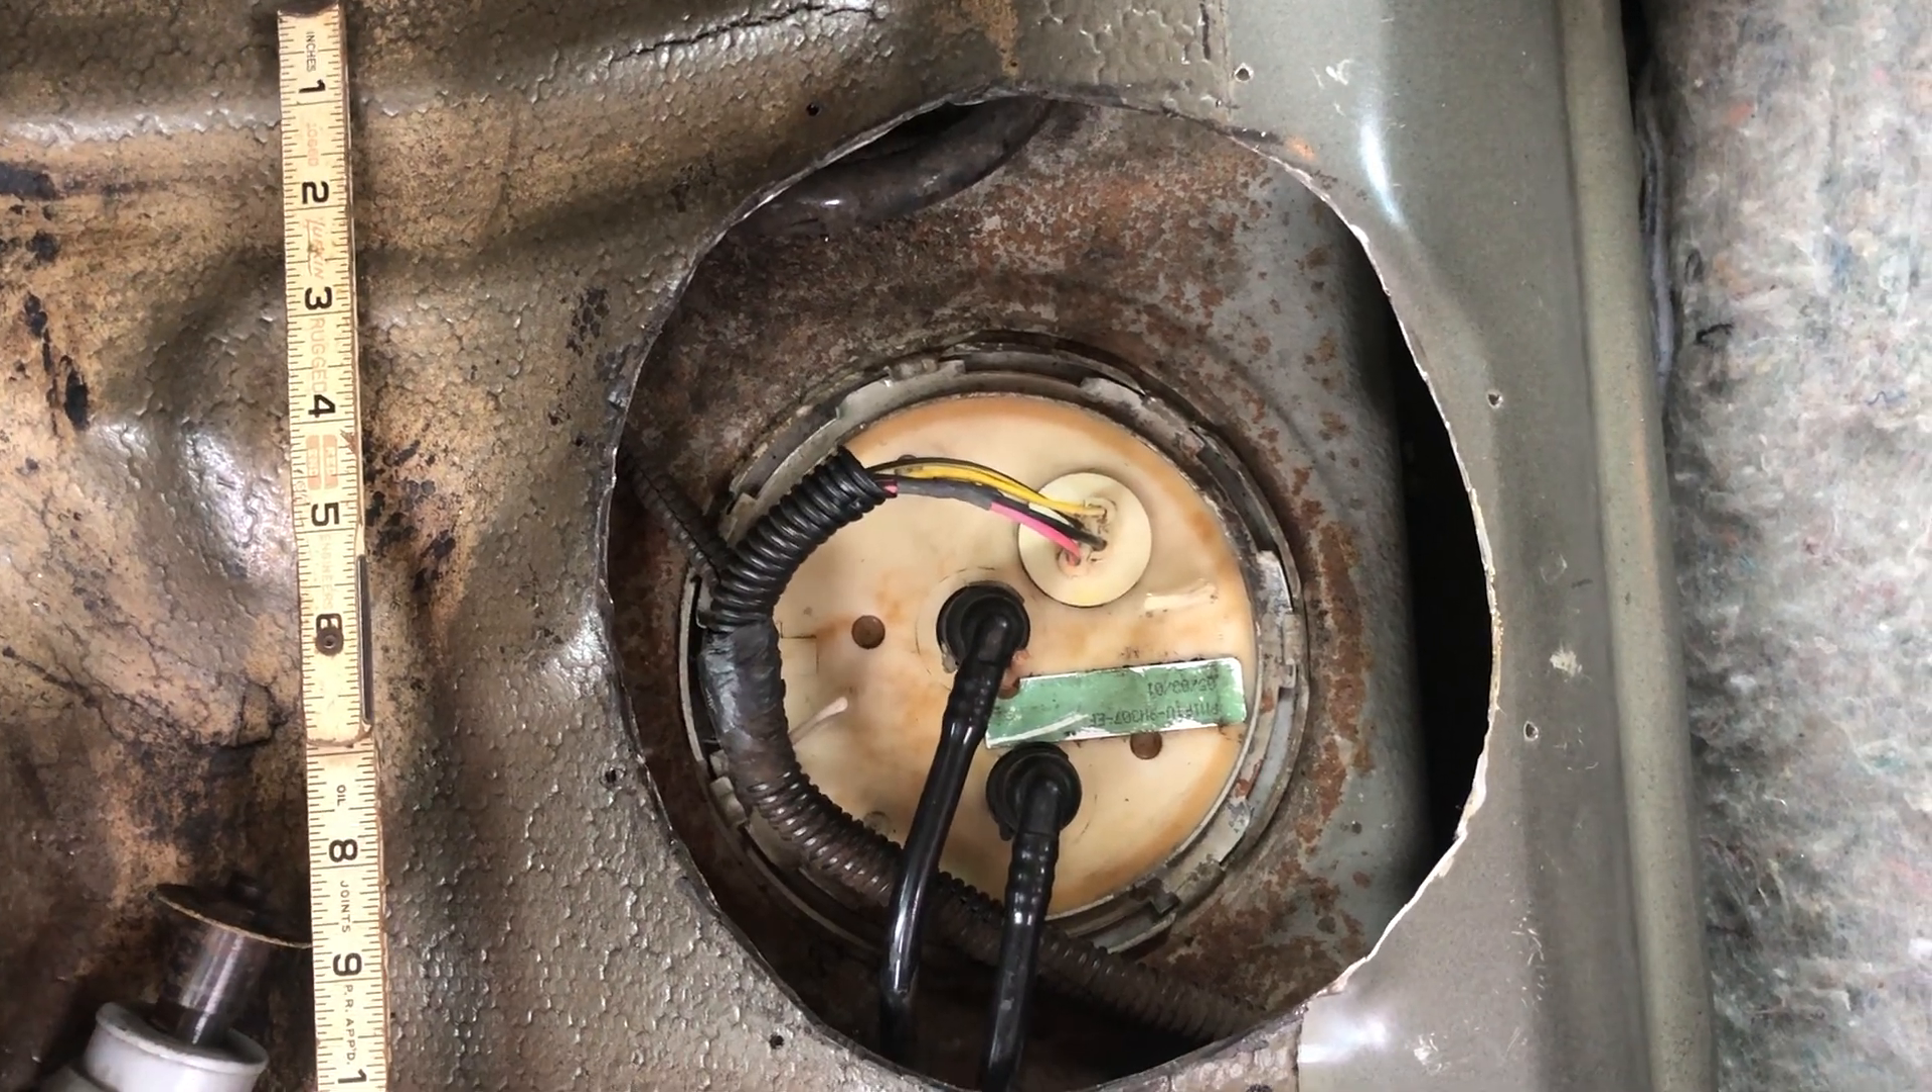You can see my hole was a little bit off center.